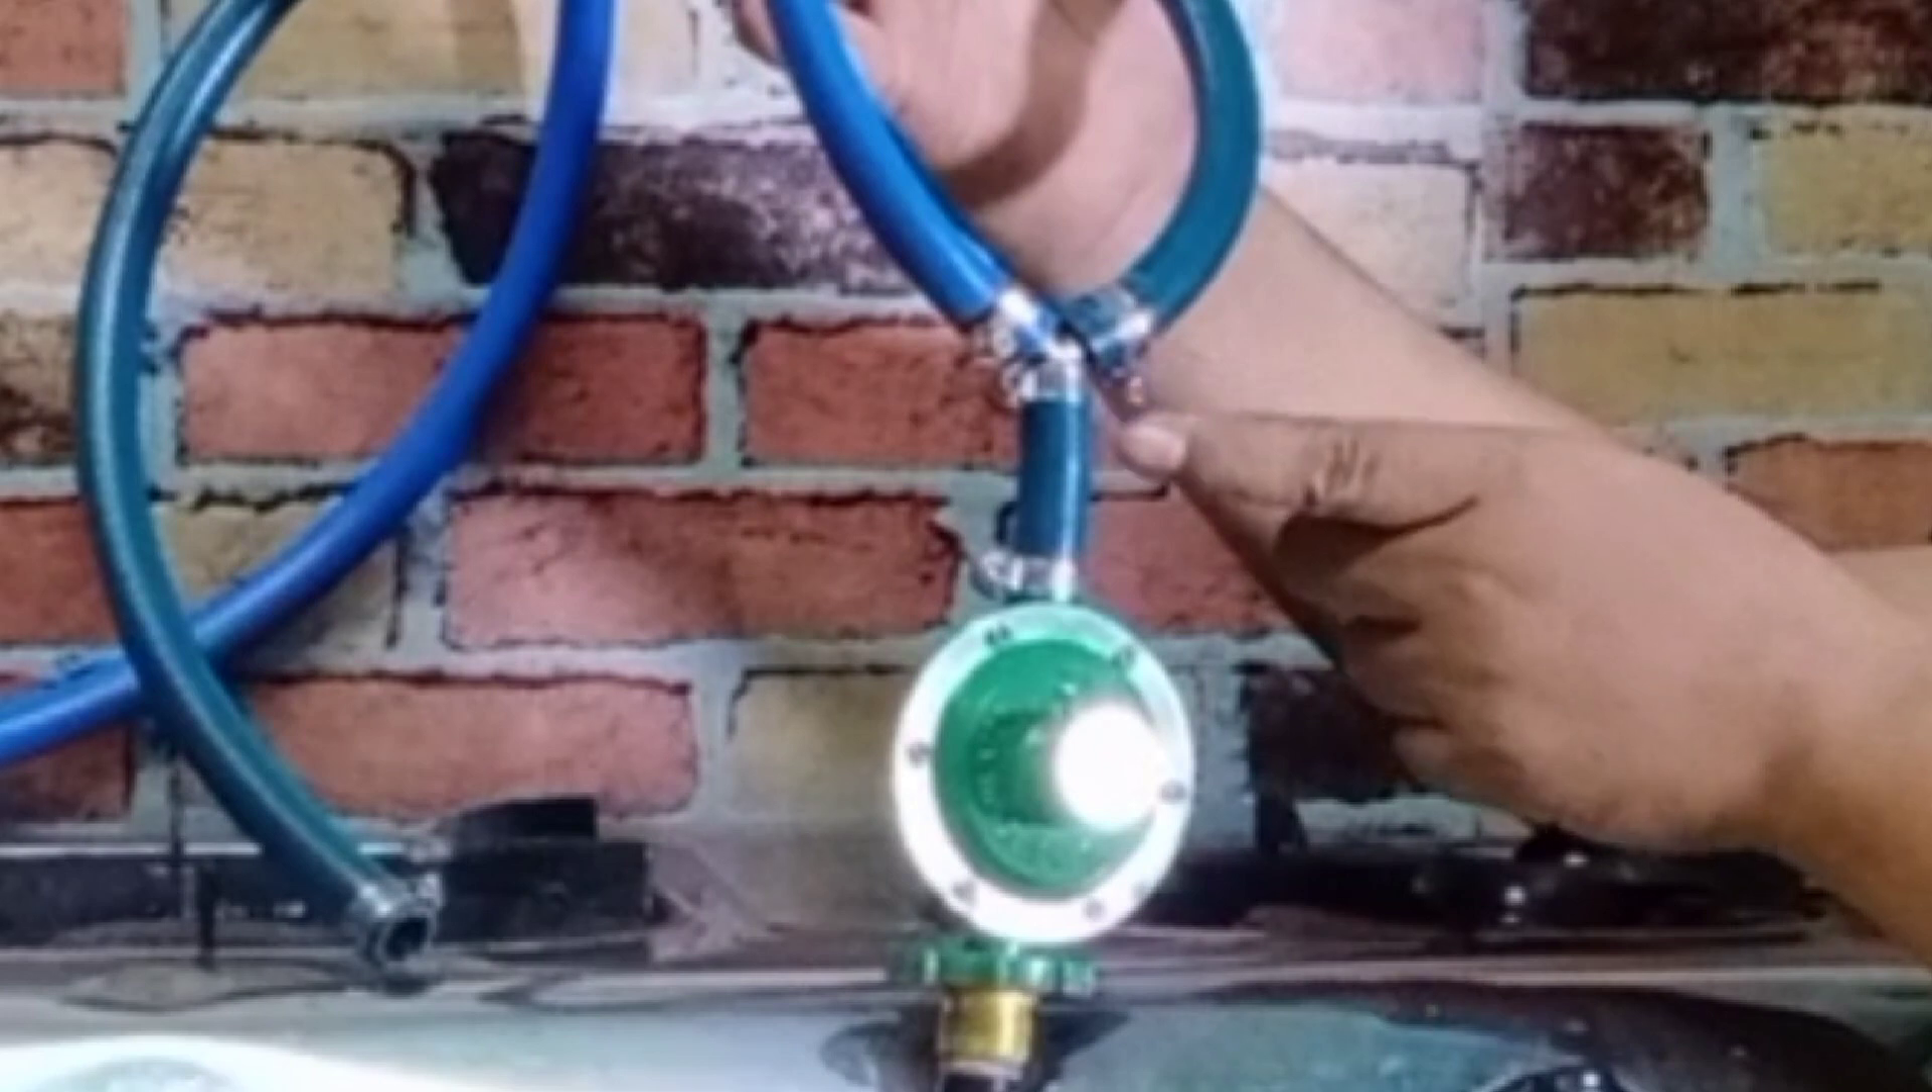So, ayan po Nakakabit na yung ating dalawang hose Sa Y connector.